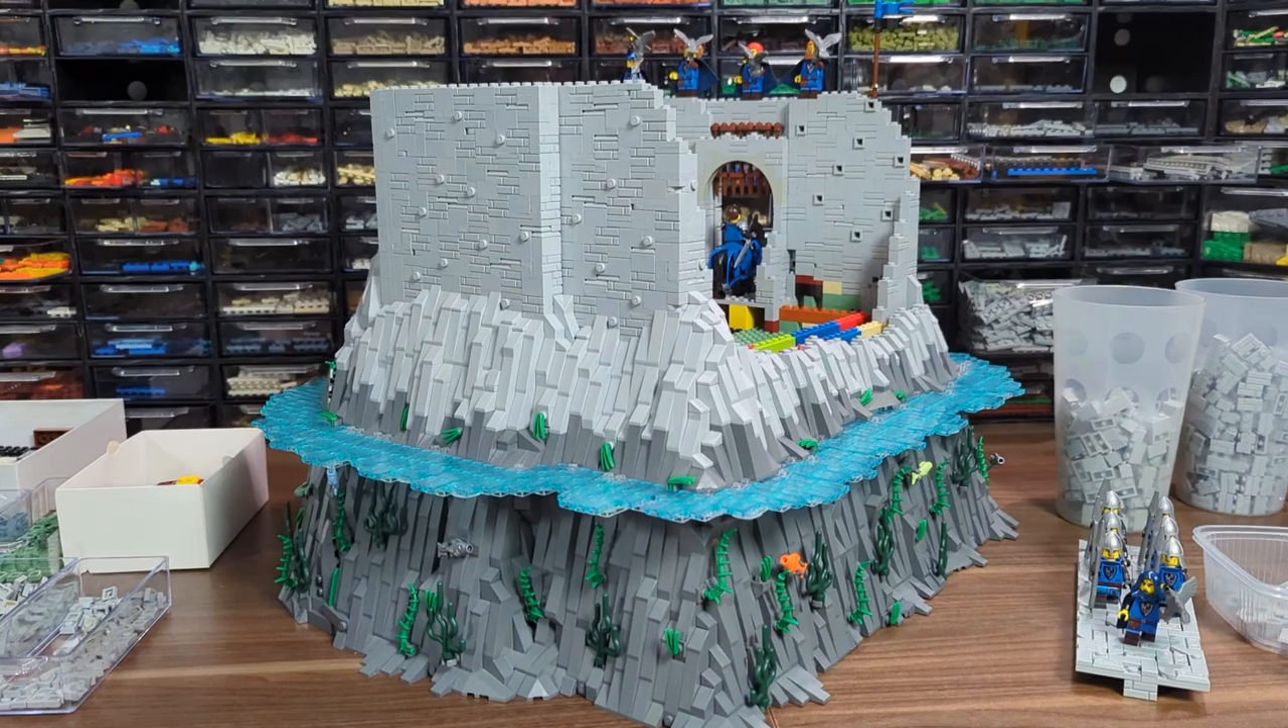We now have most of the walls done and it just looks so good right now. We have three of the sides almost completed.